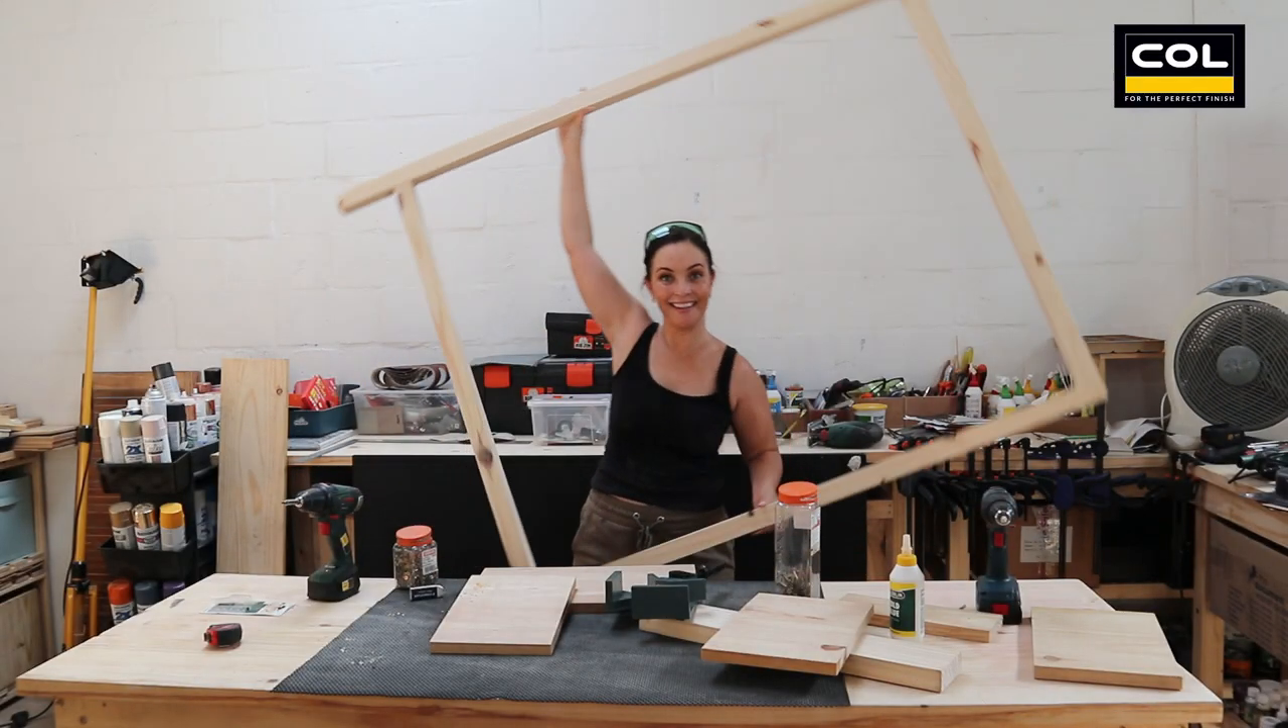That is one square frame done. You can see I left some legs for the bottom.